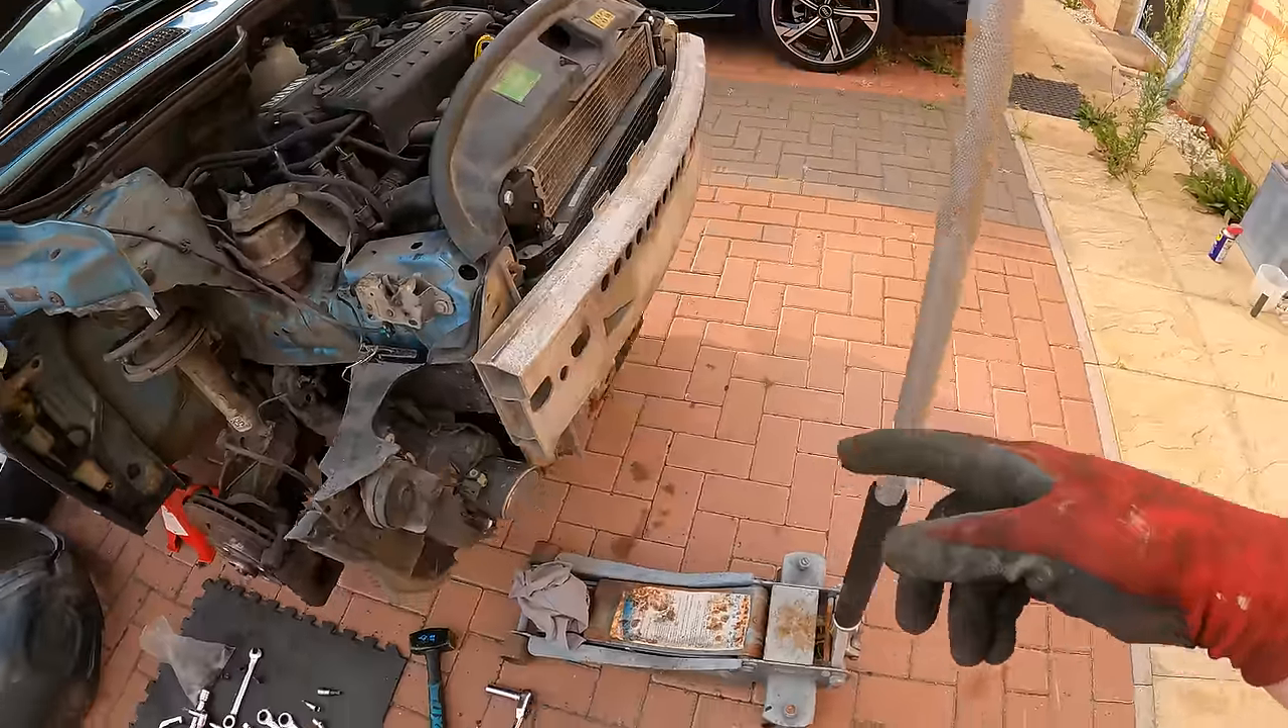And then on this side, we're all built up, ready to go. So I've put the impact bar back on the front.